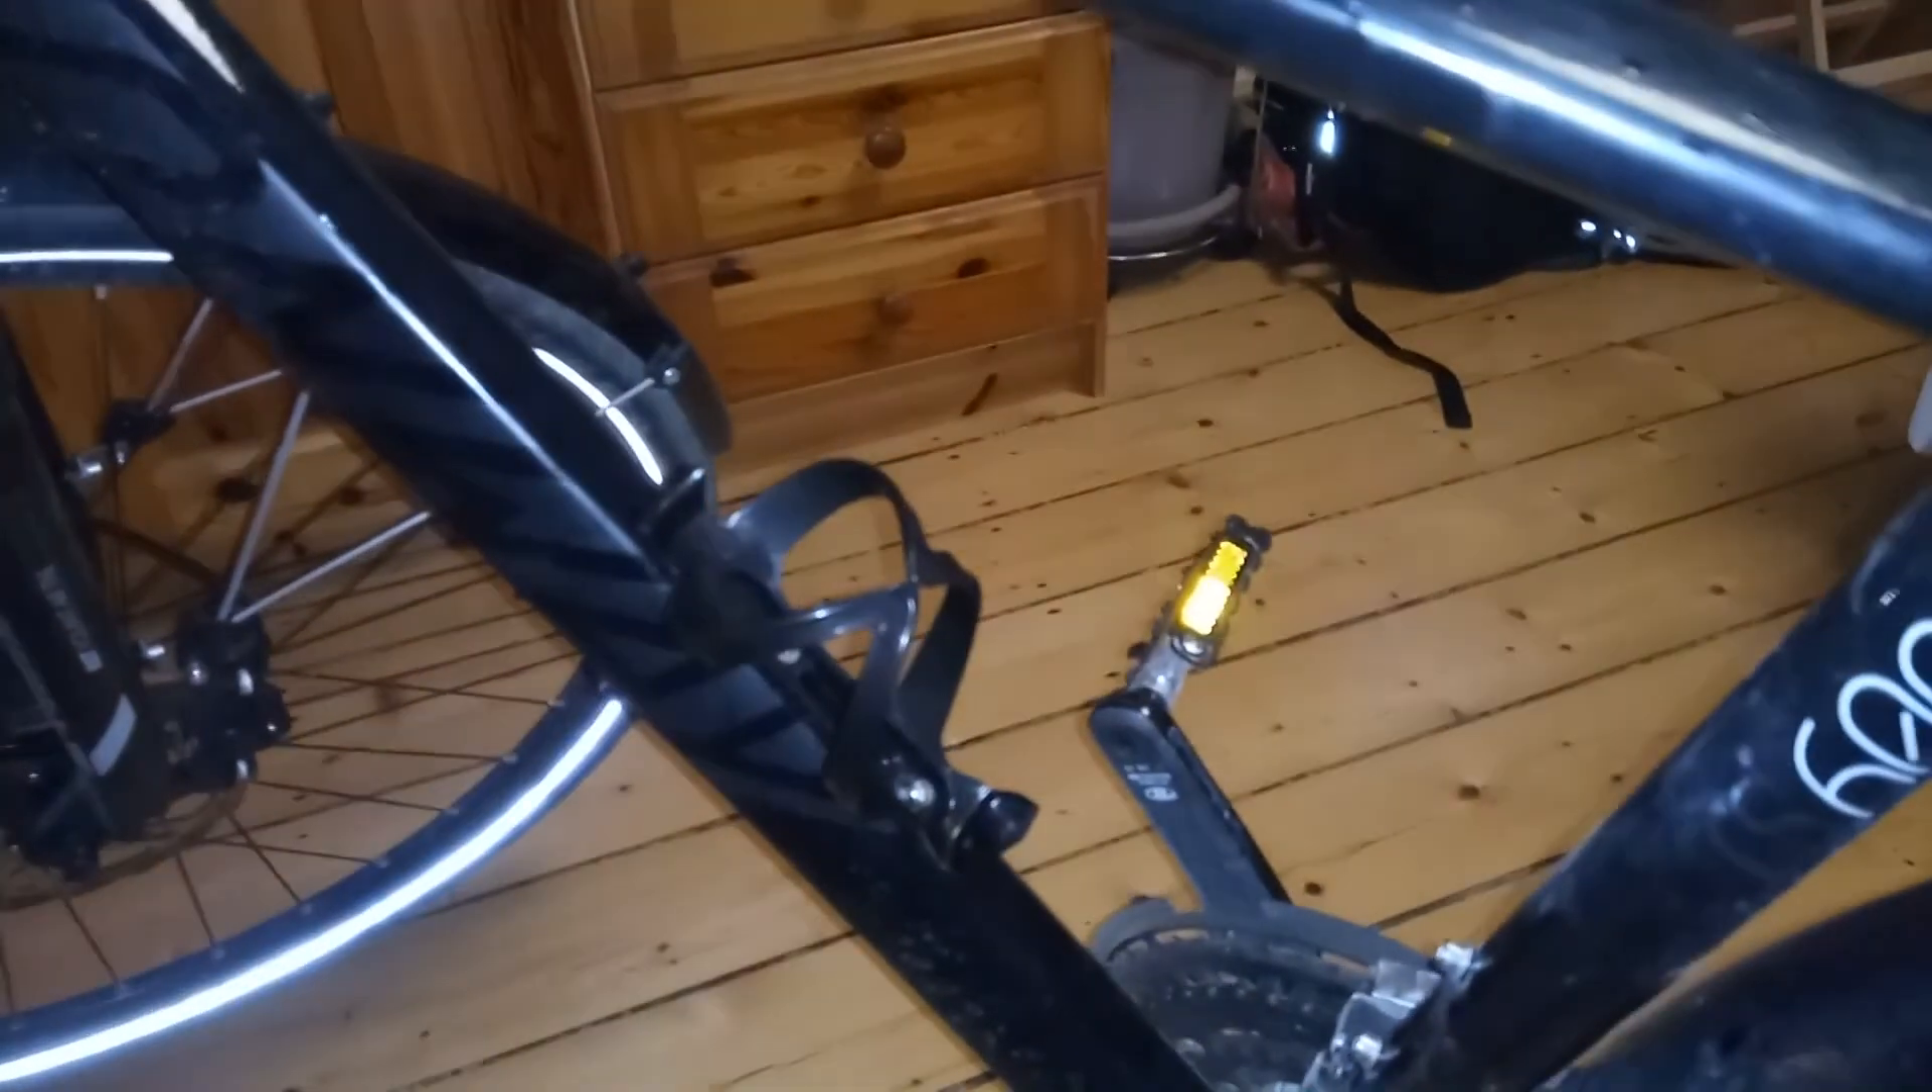Und damit ist die Flaschenhalterung montiert.